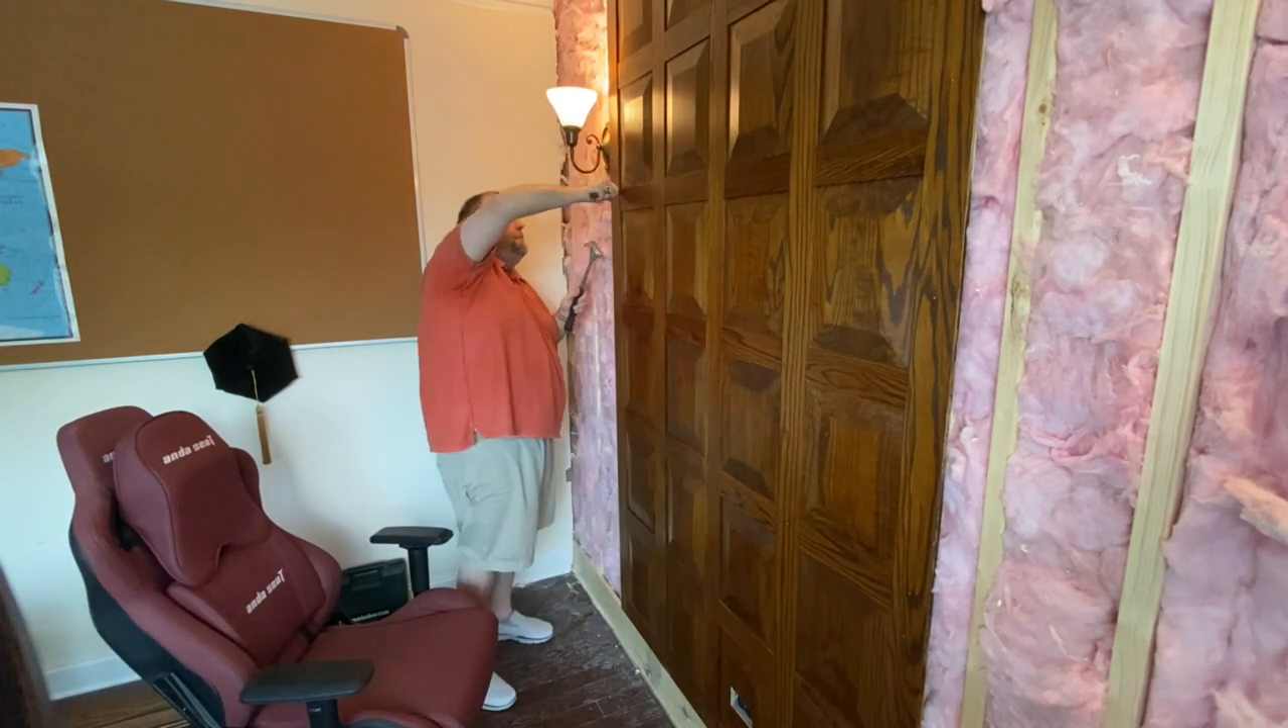And the wall is slowly coming together.